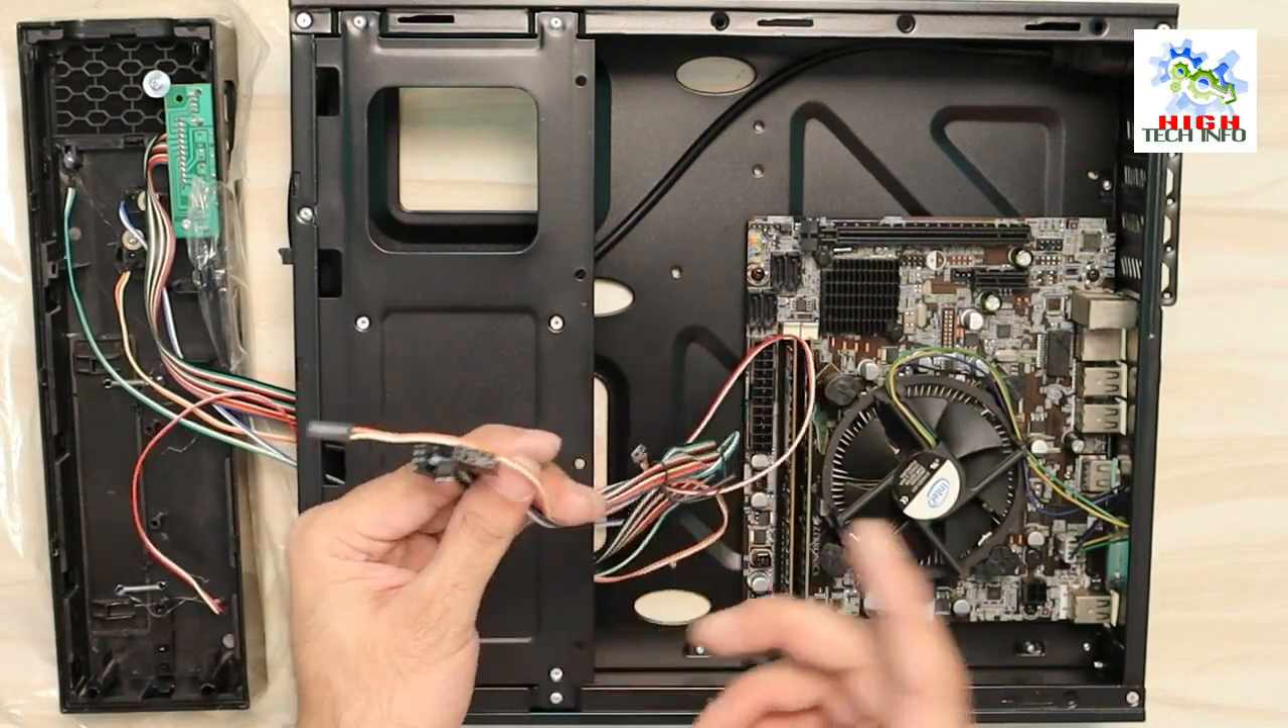तो आप देख सकते हैं हमने इस motherboard को cabinet में बिलकुल properly बढ़िया से लगा लिया है।